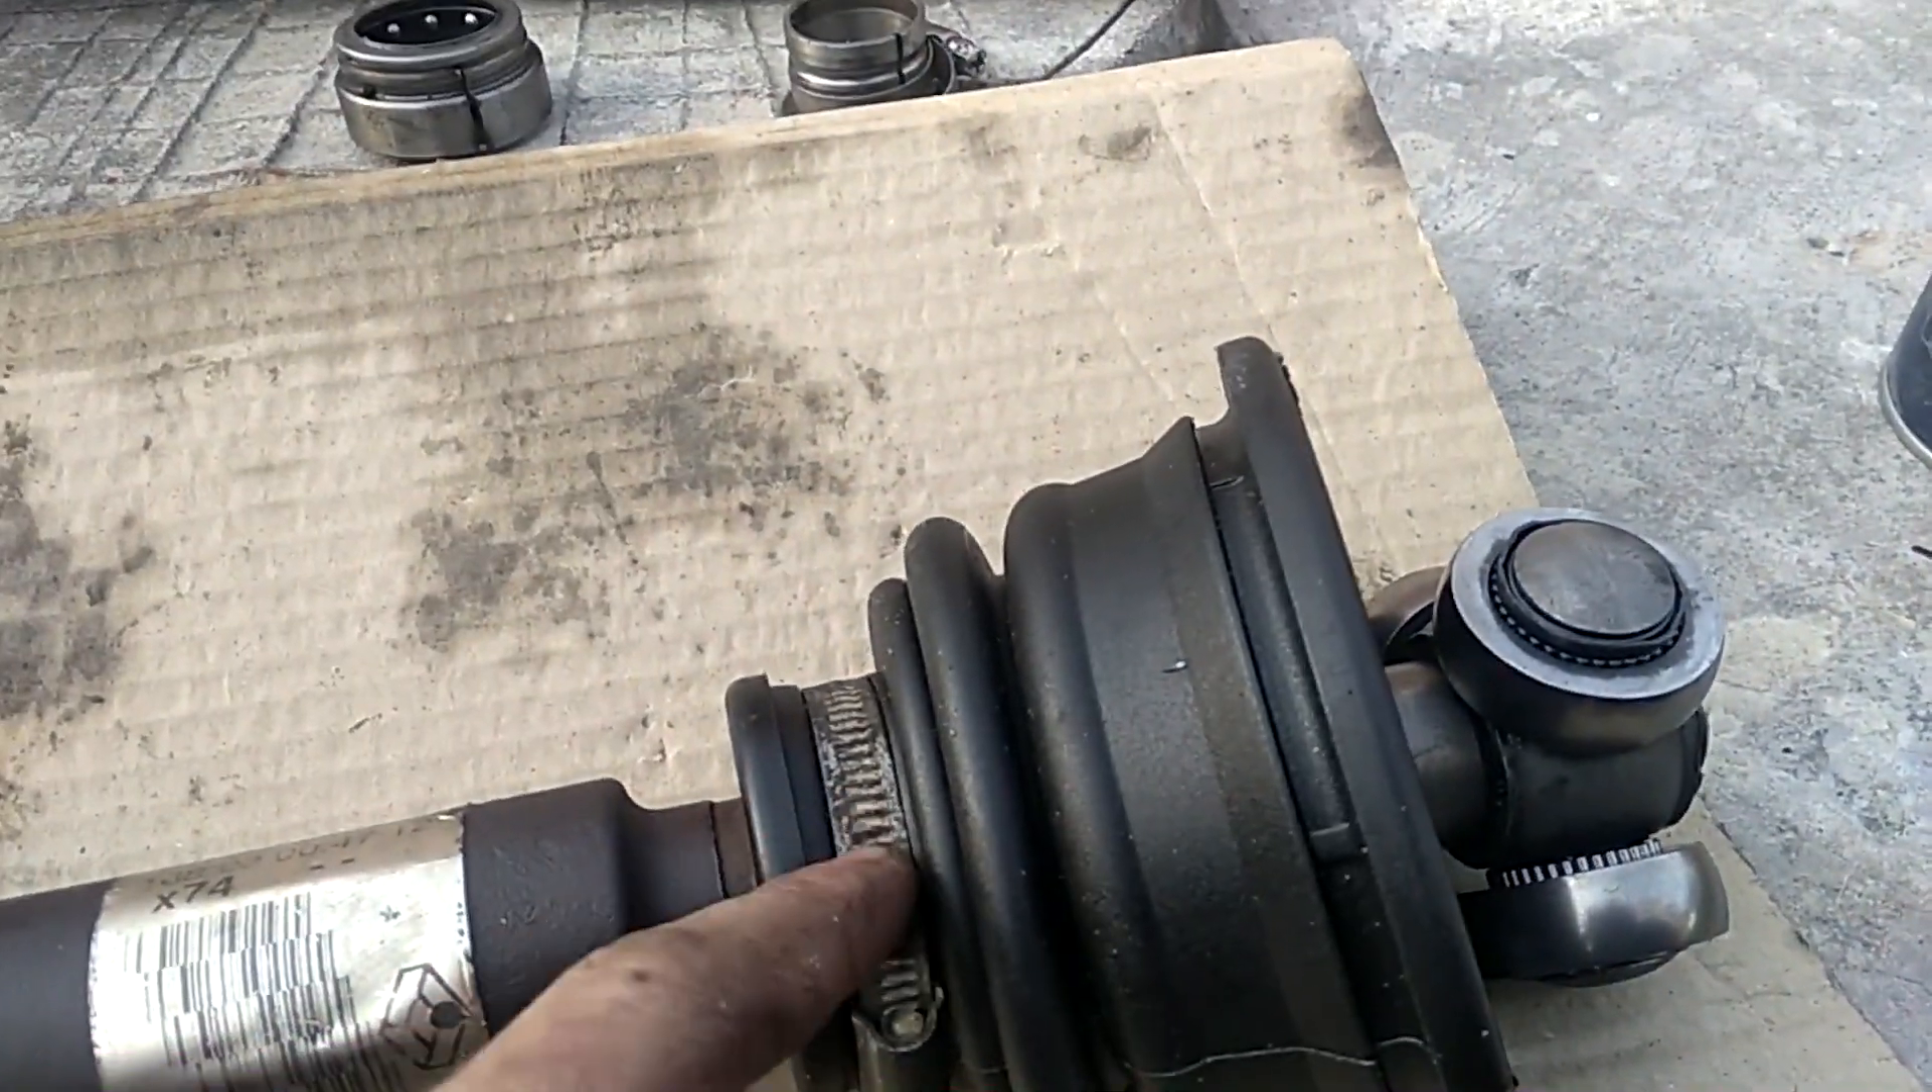Здесь уже пыльничок стоит, это моя полуось.